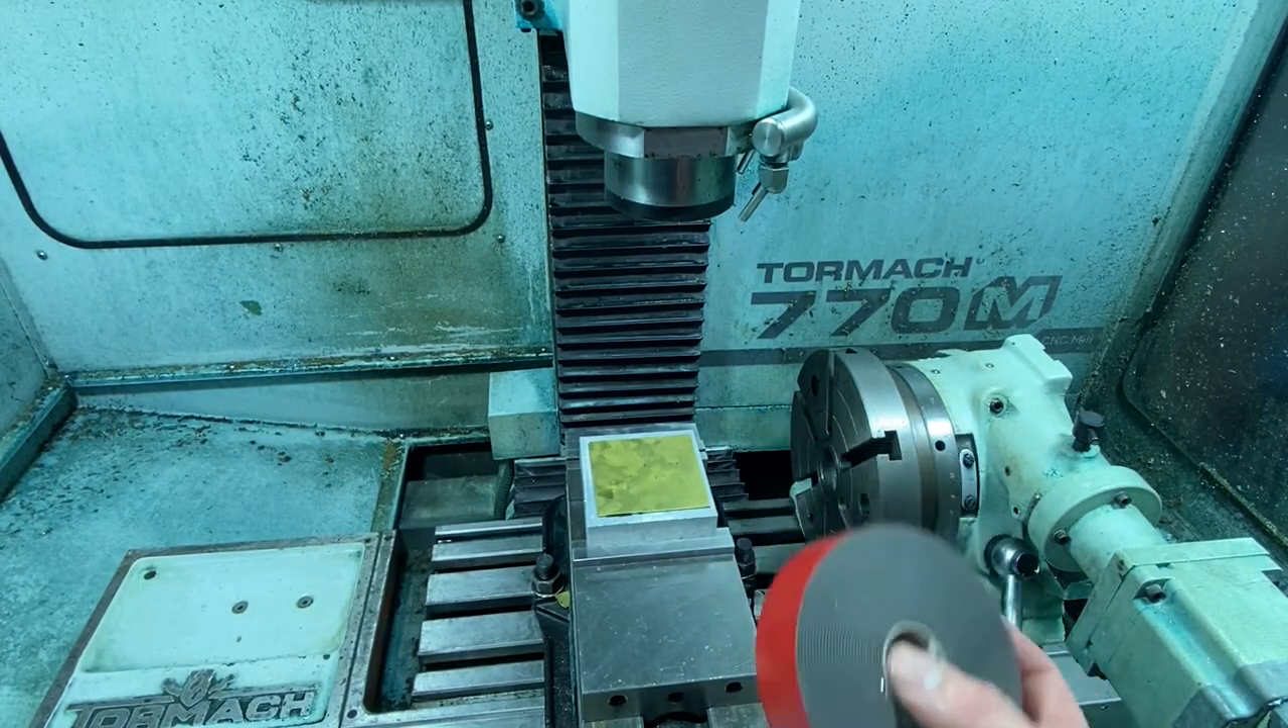Okay so the setup we're going to try this time is we've mounted the plate on aluminum block with double-sided 3m tape.